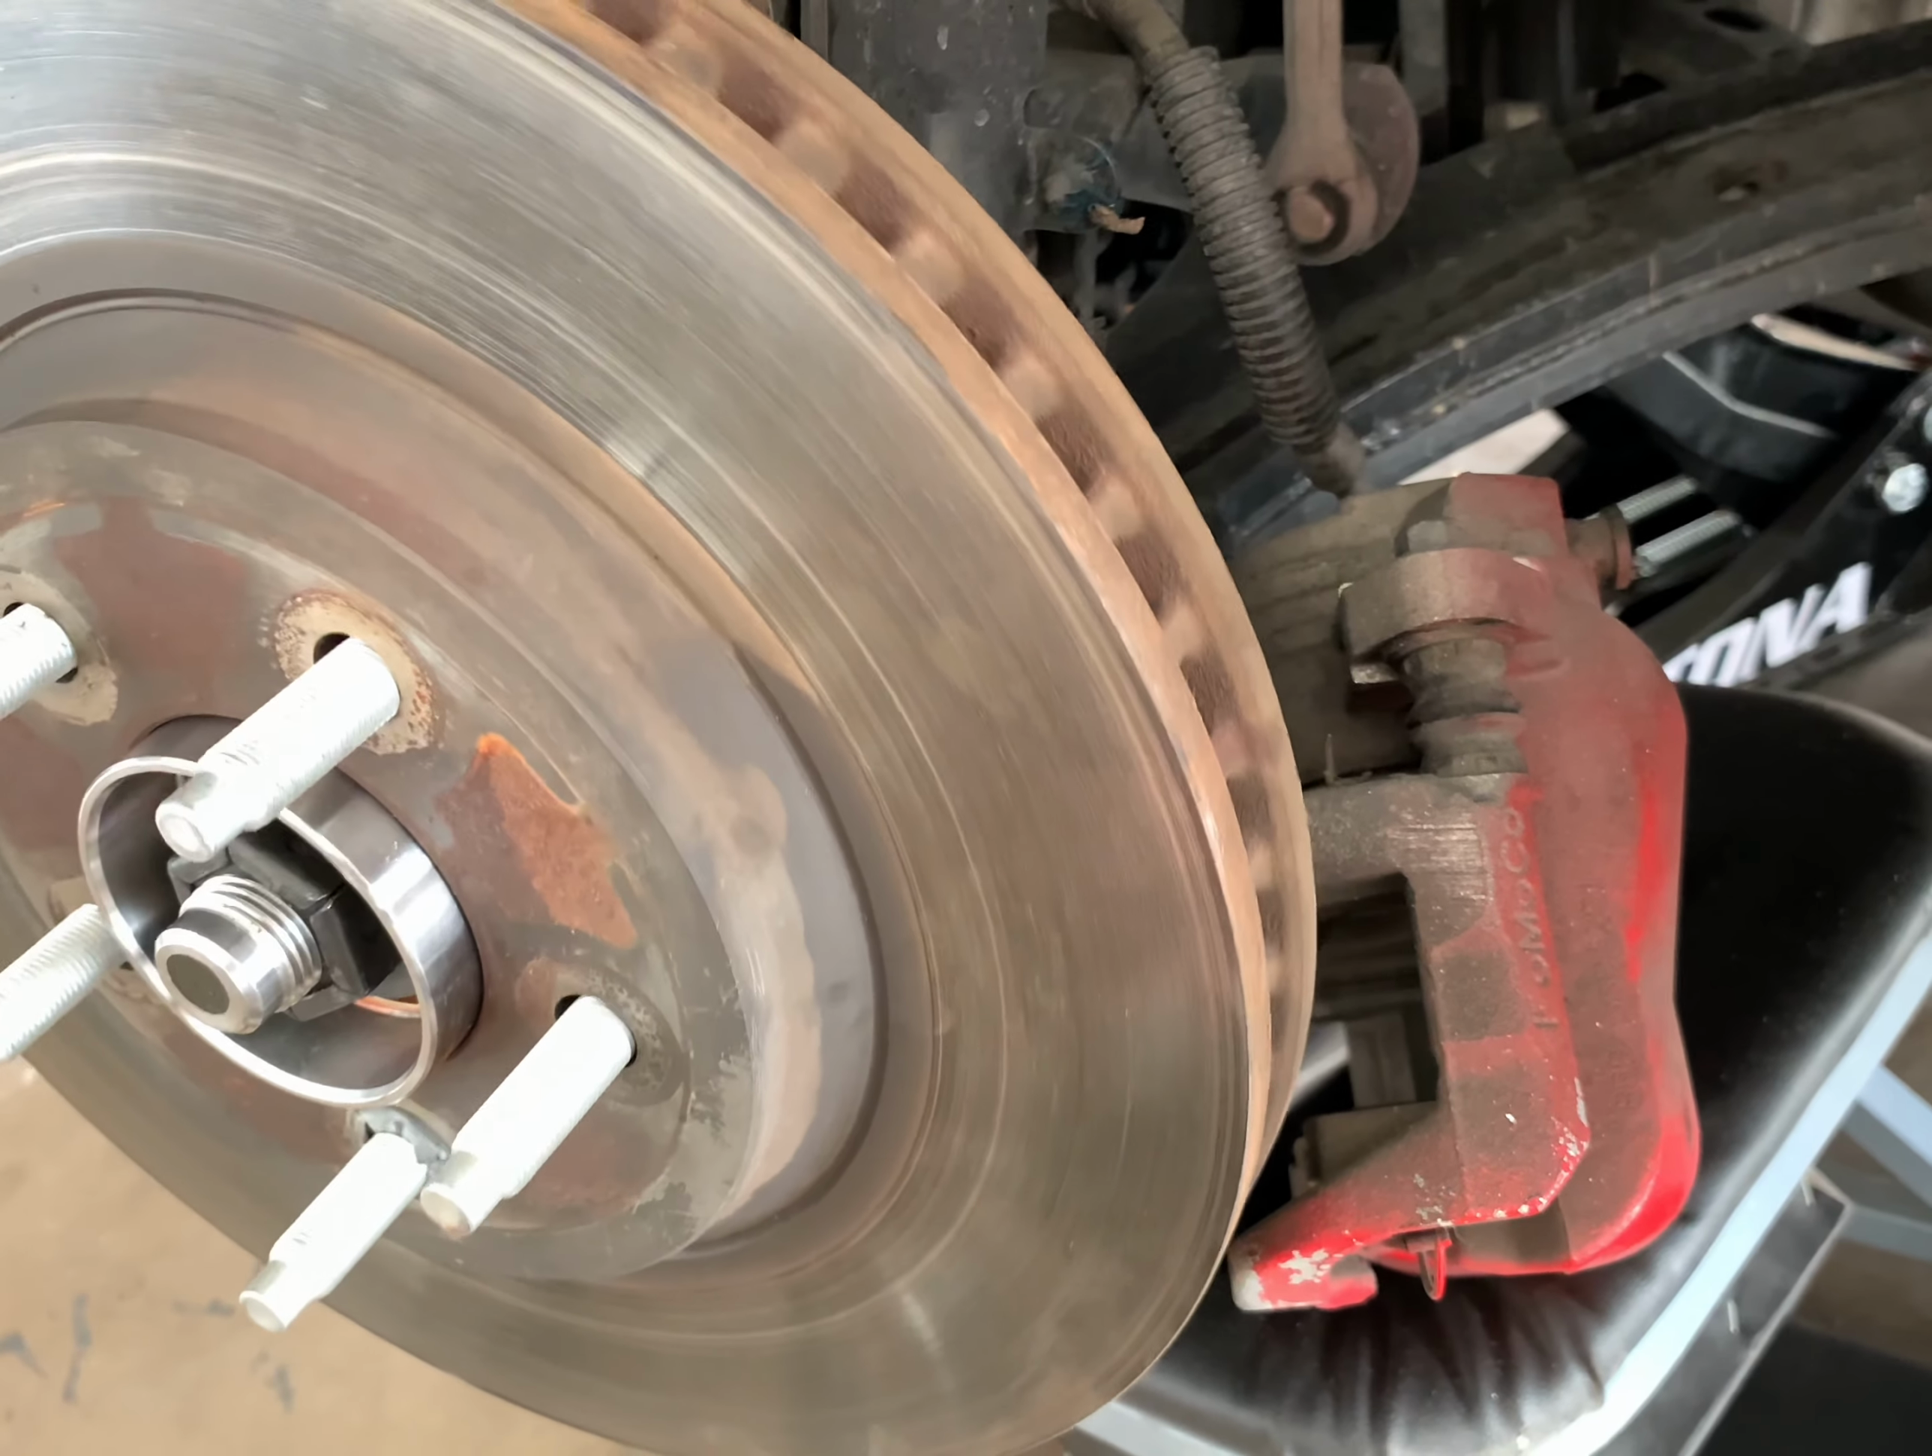So I got the nut back in and then I put the rotor back on so now we just got to put this brake back on the rotor.